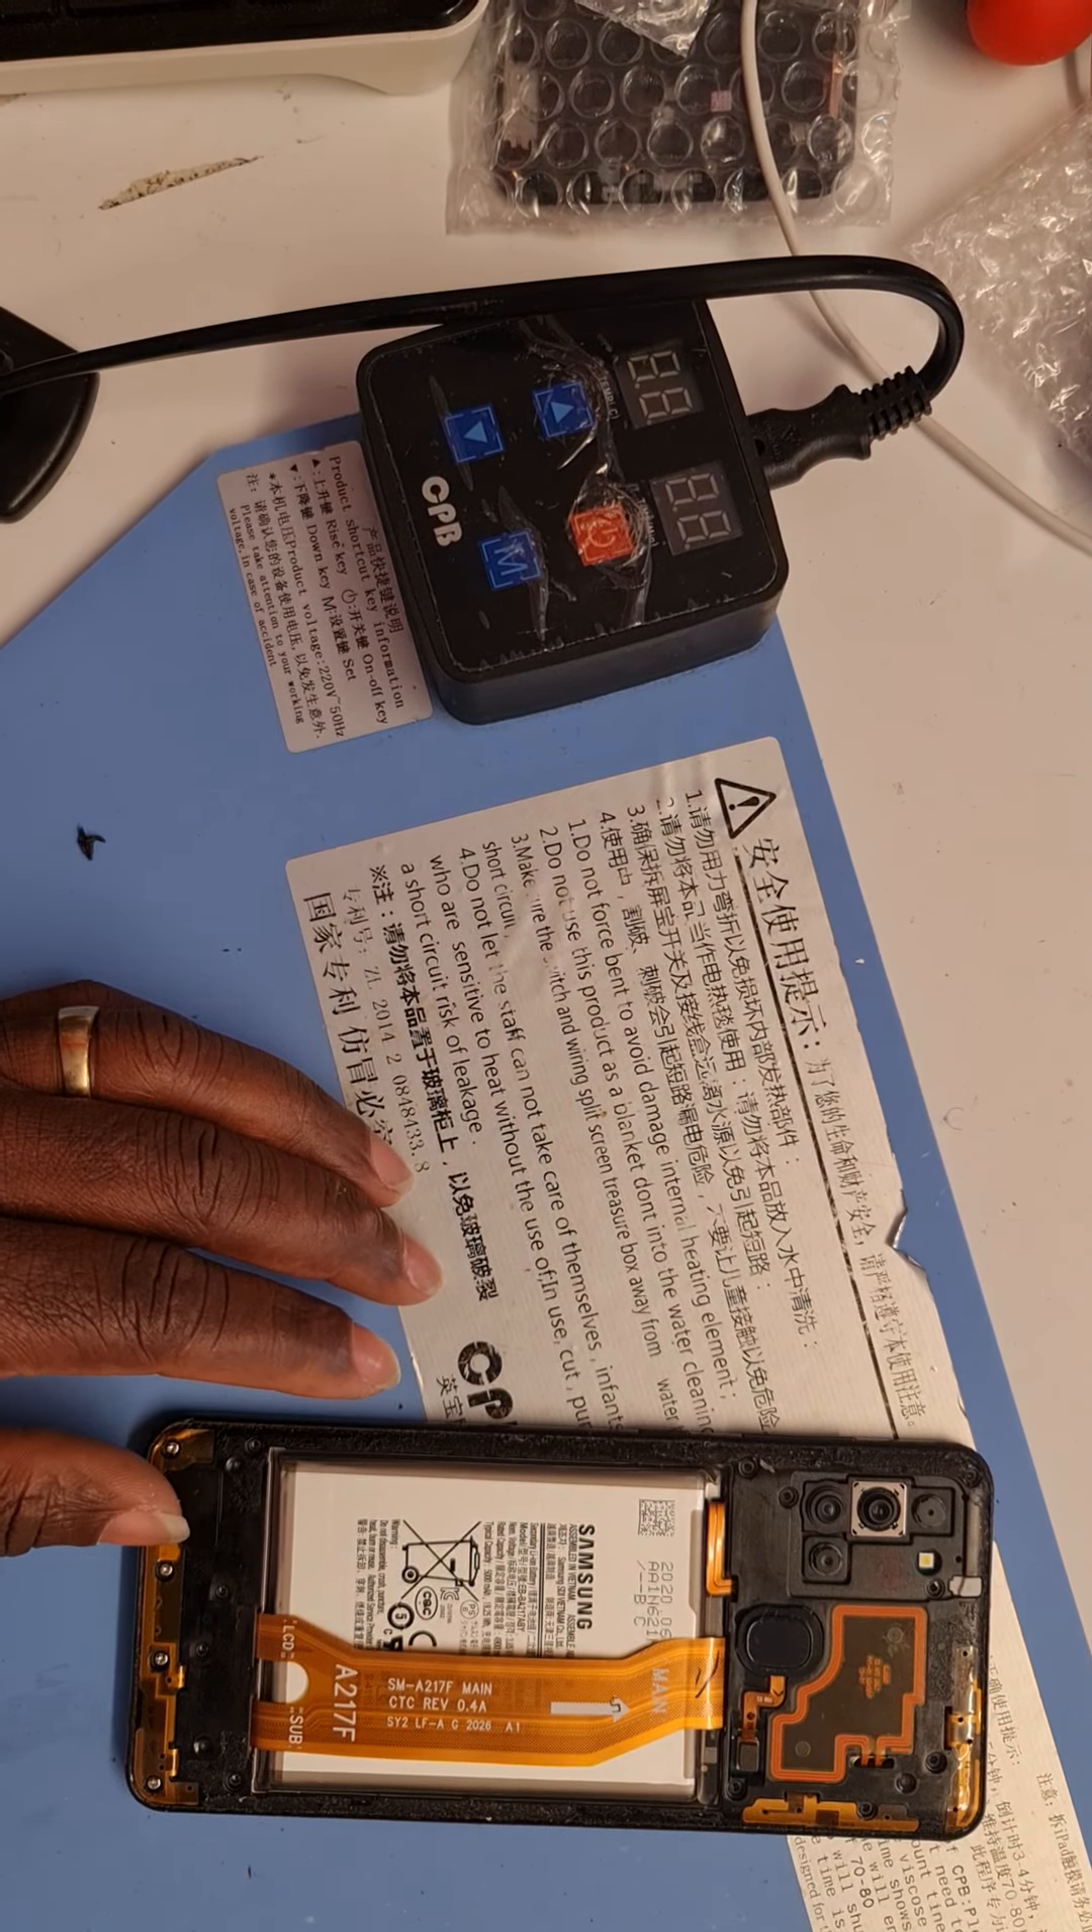Job done. I'm just left with the back or the battery cover to be put on it.